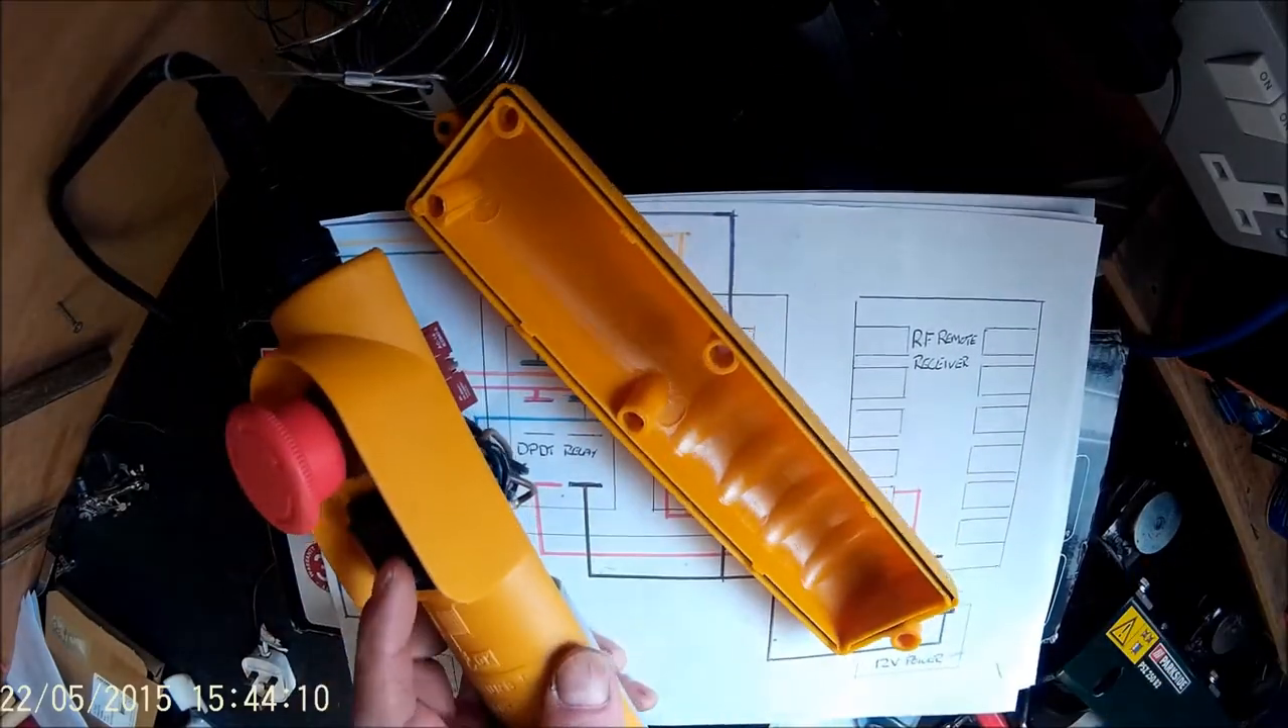I've got my pendant switch for my hoist, I've opened it now, it's just a standard pendant switch.